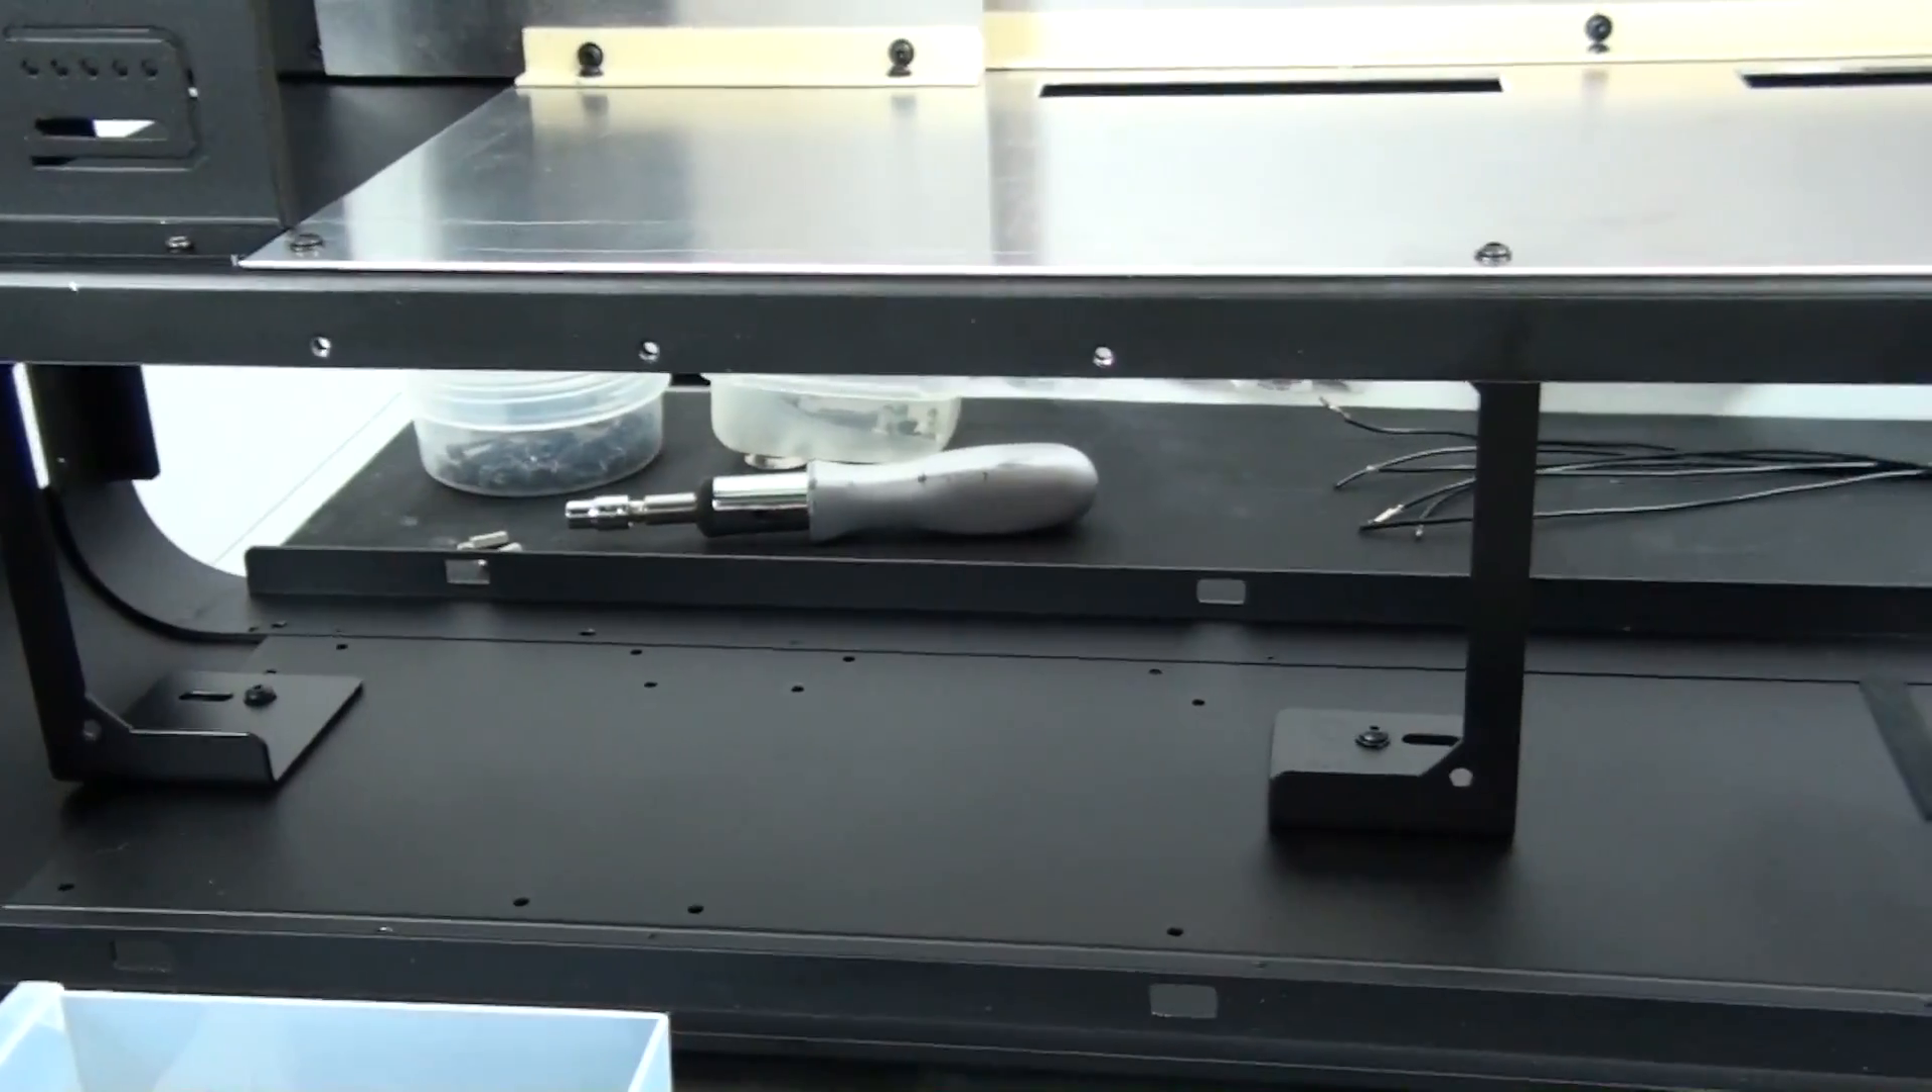I've also finished drilling all the holes for these mounts and i've put them in position.